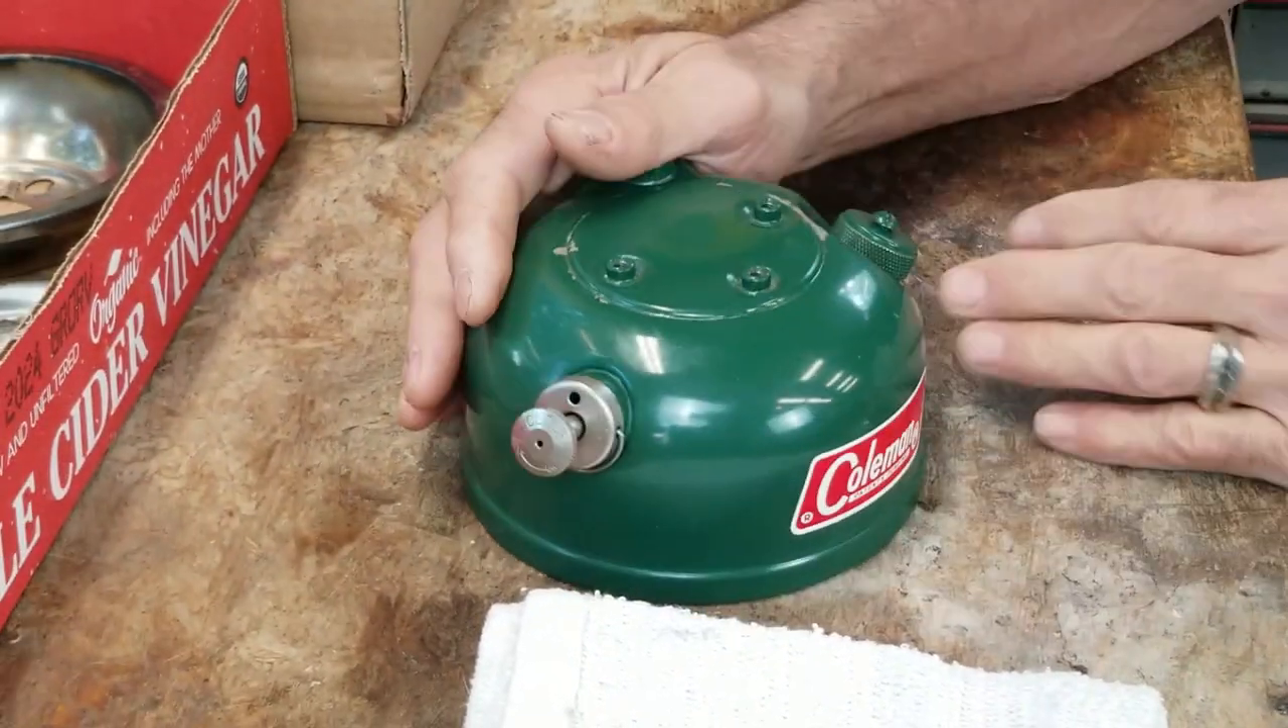The fount has been reassembled. She's ready to go.